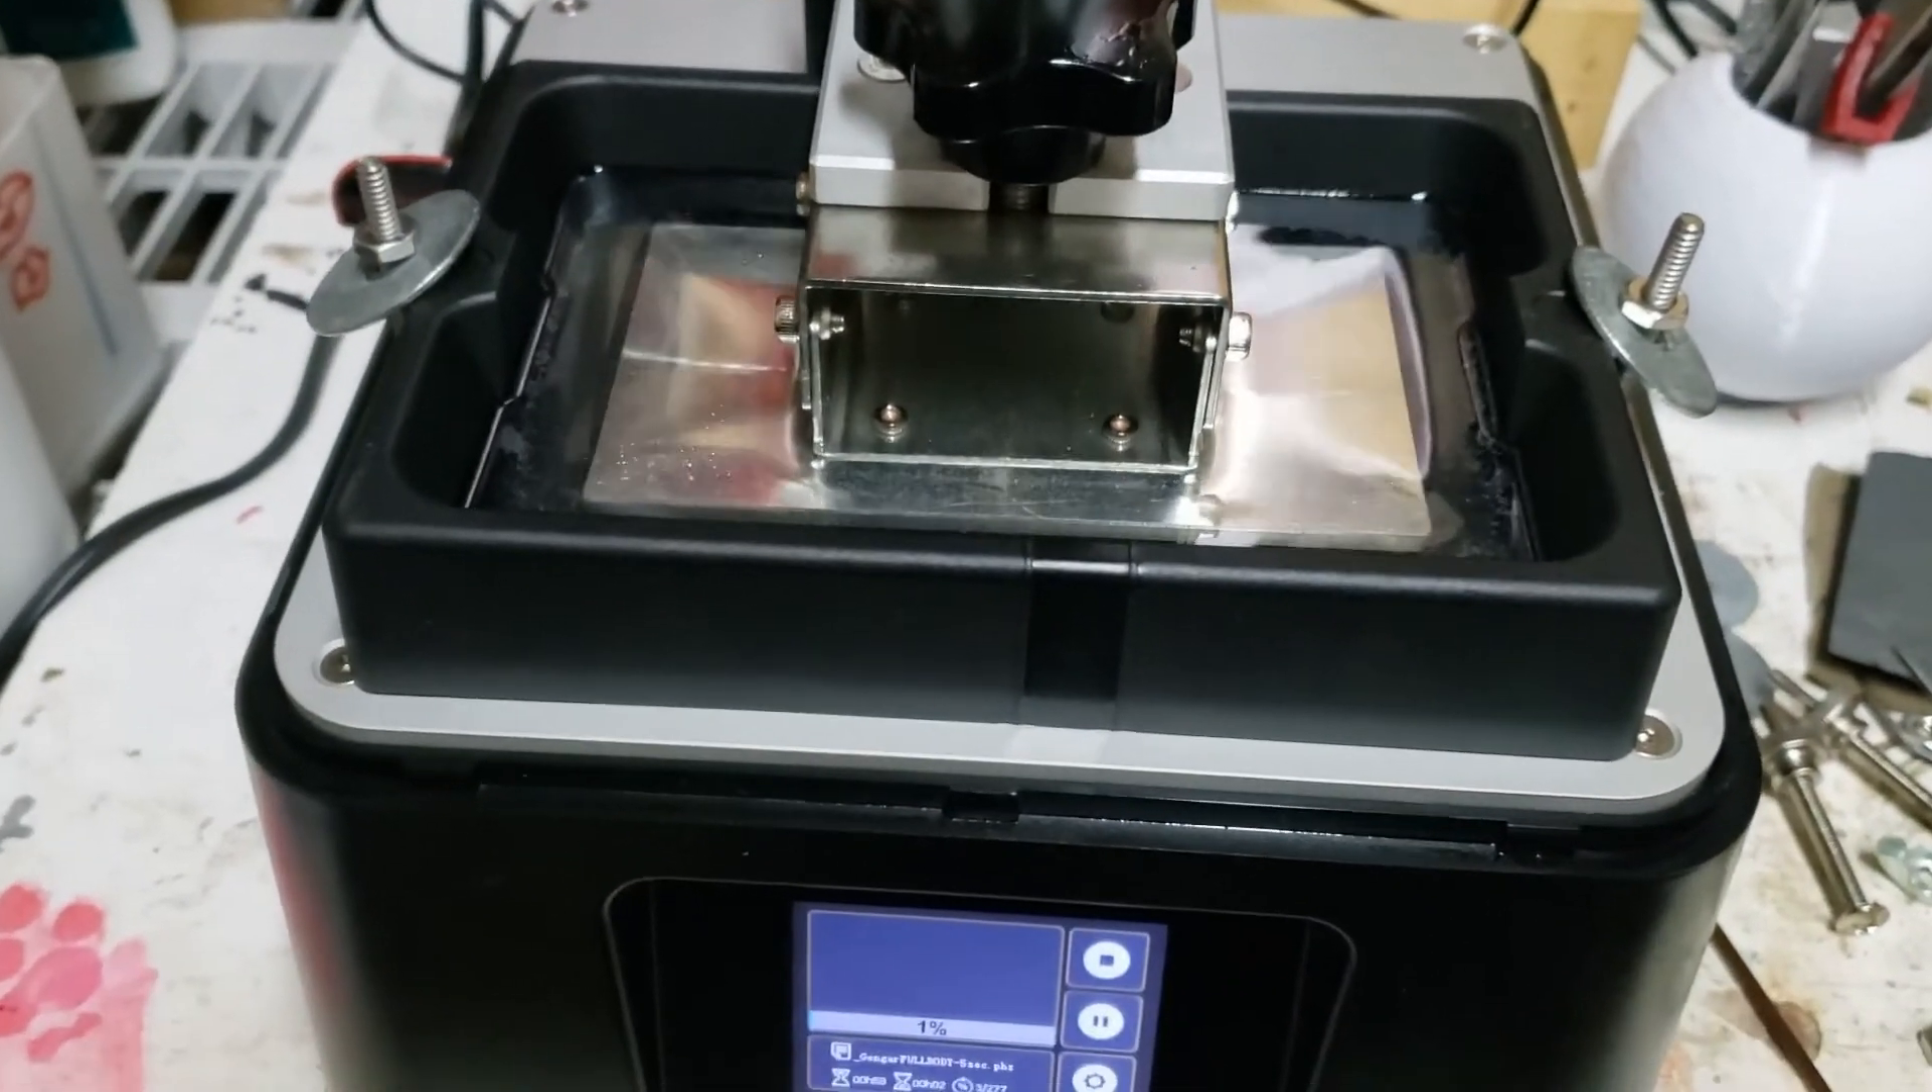Uh for now I'm just using some 1032s some nuts and these big one and a quarter washers and they are a little big so they overhang a bit.